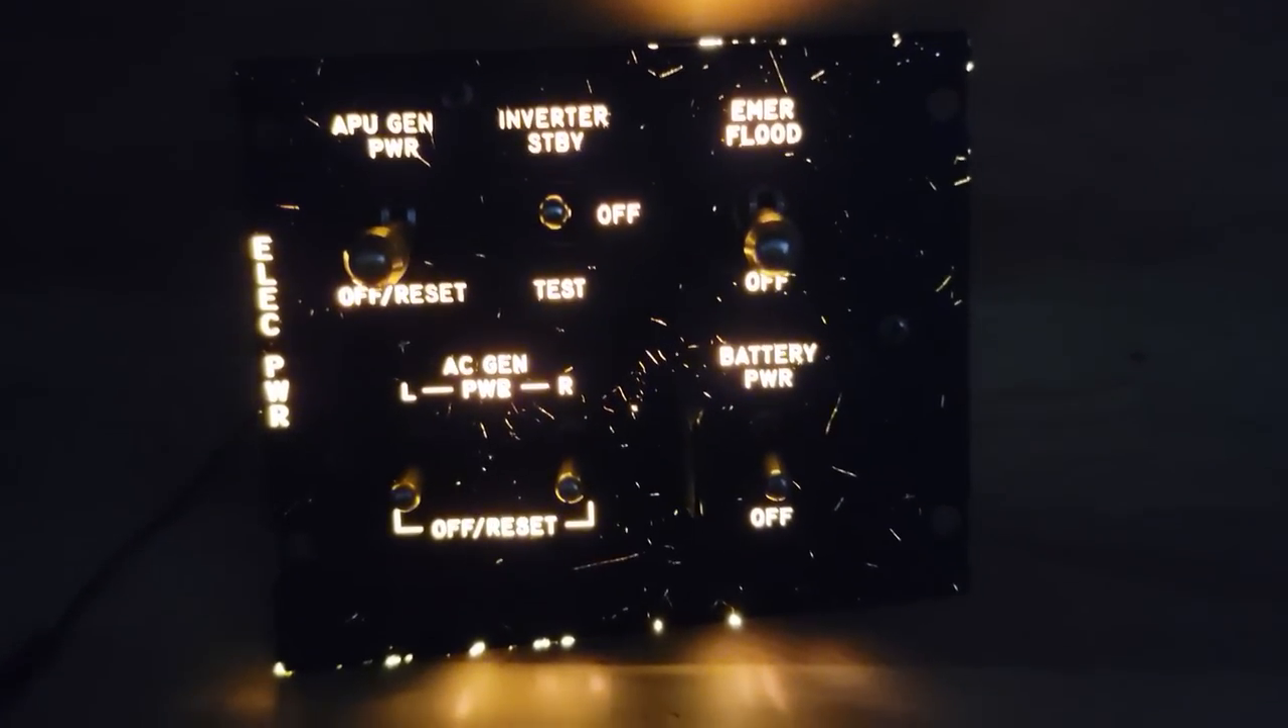This is the panel that's sort of put back together and you can see the back lights on.